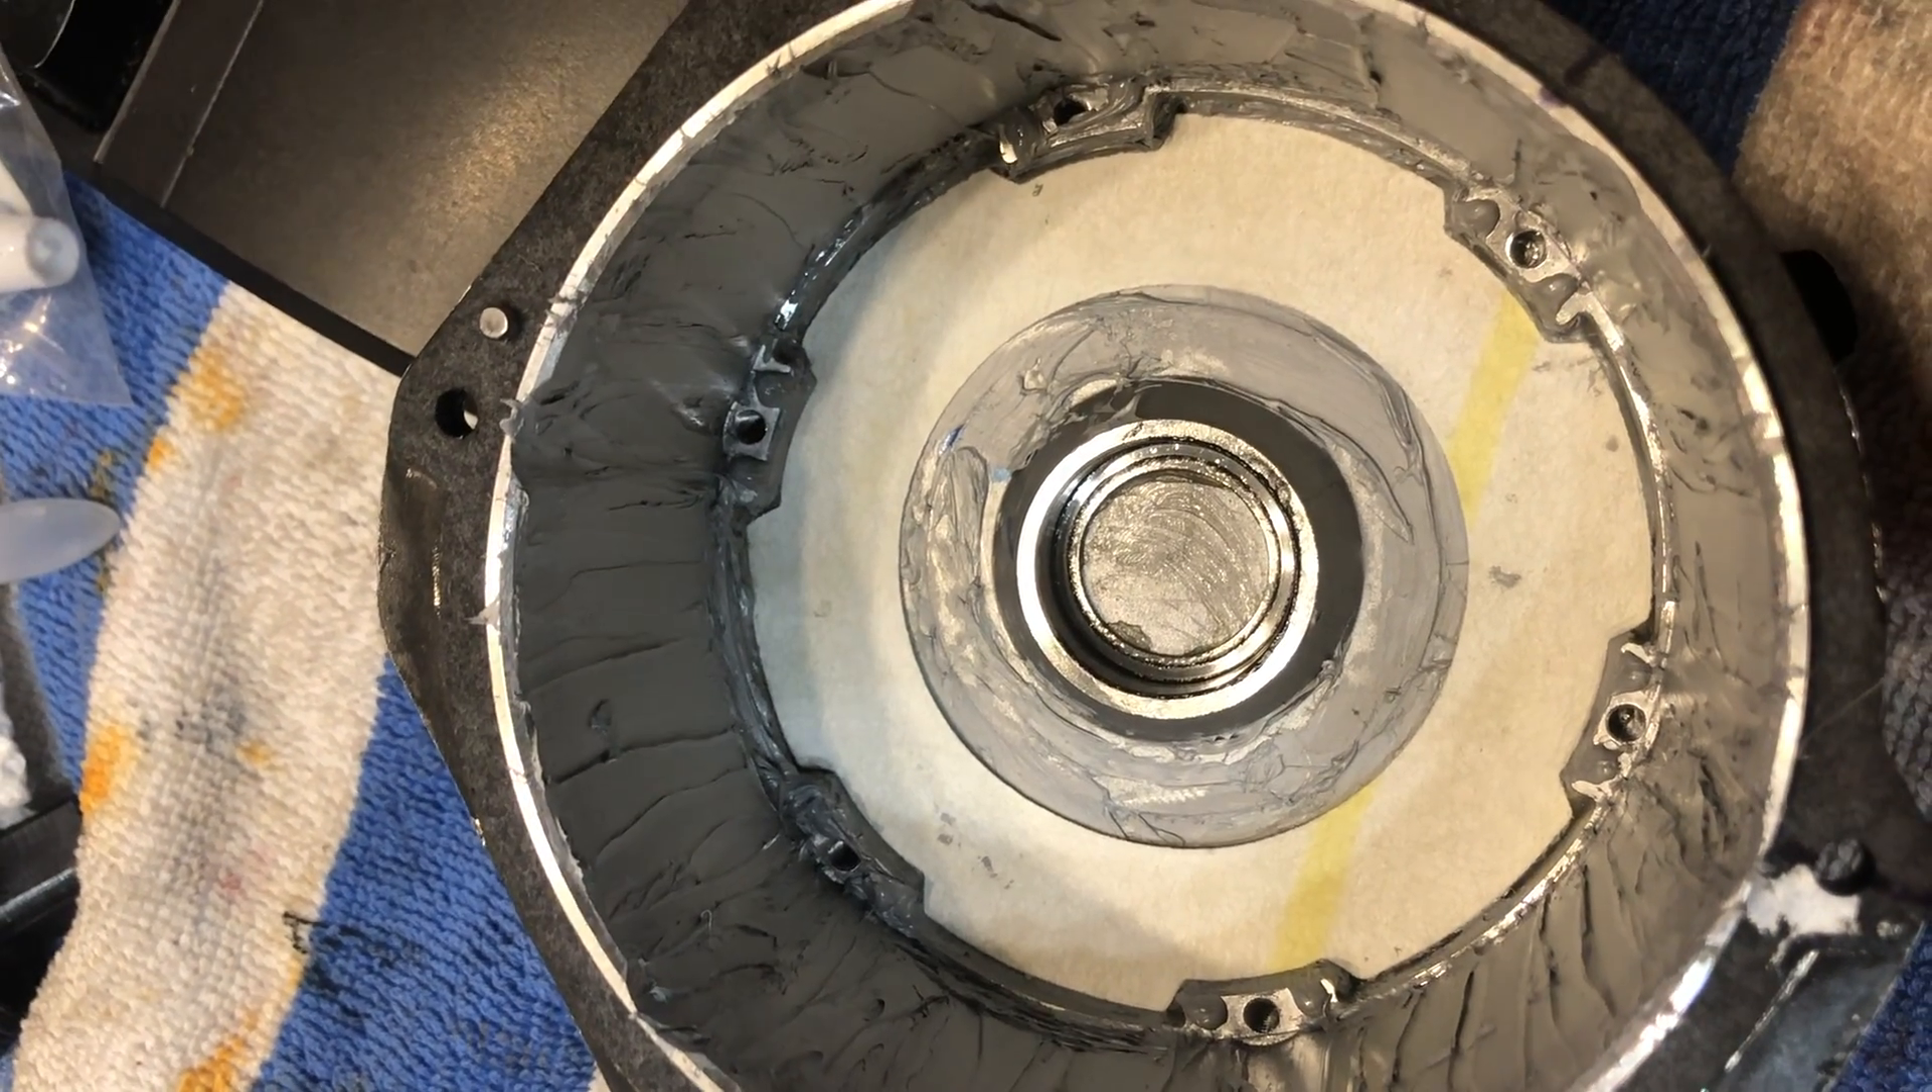All right, so I put this little piece of paper insulator thing back down here.